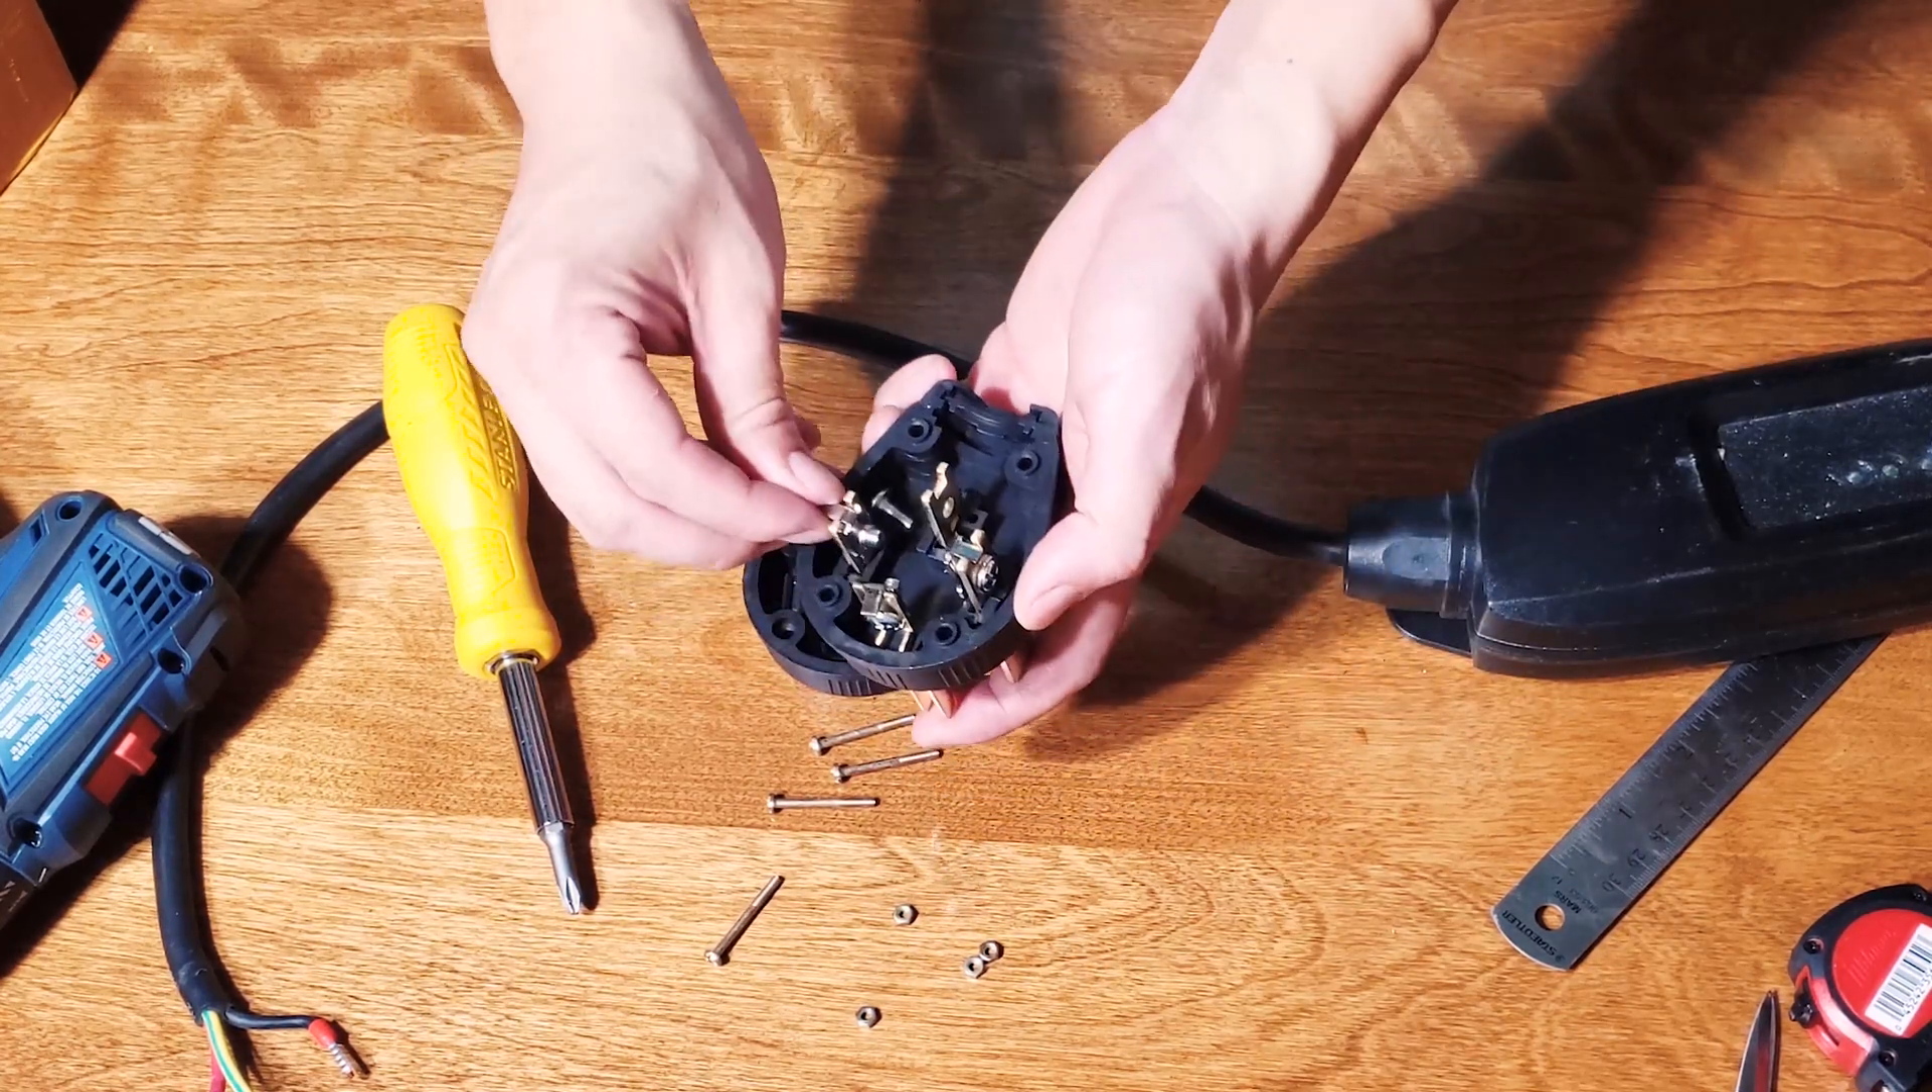We have all the small parts for the cover off which exposes the inner part.